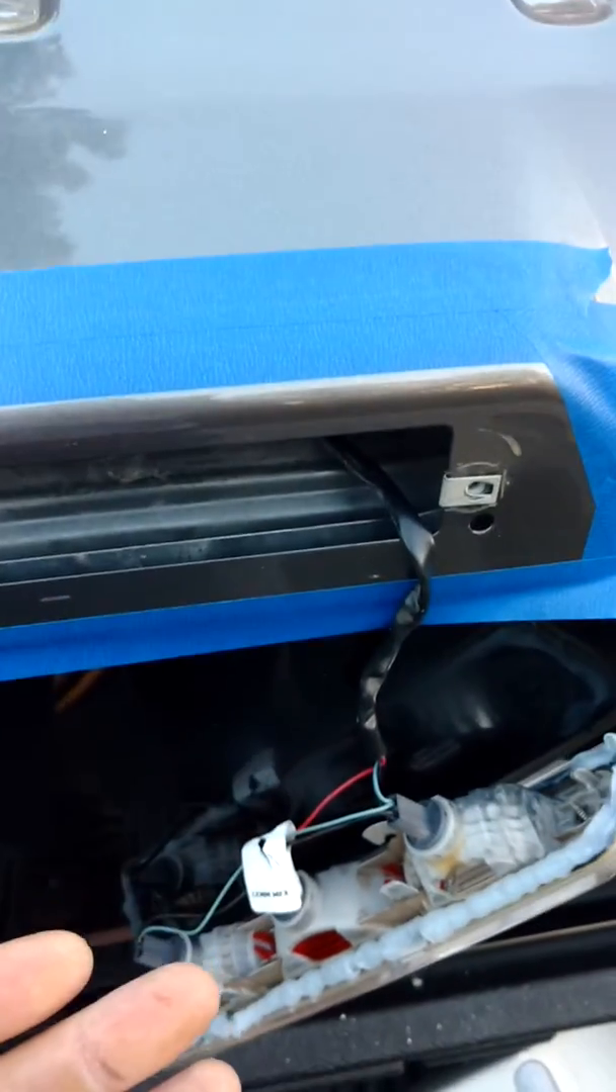So, I taped off the area before I even took the third brake light out.